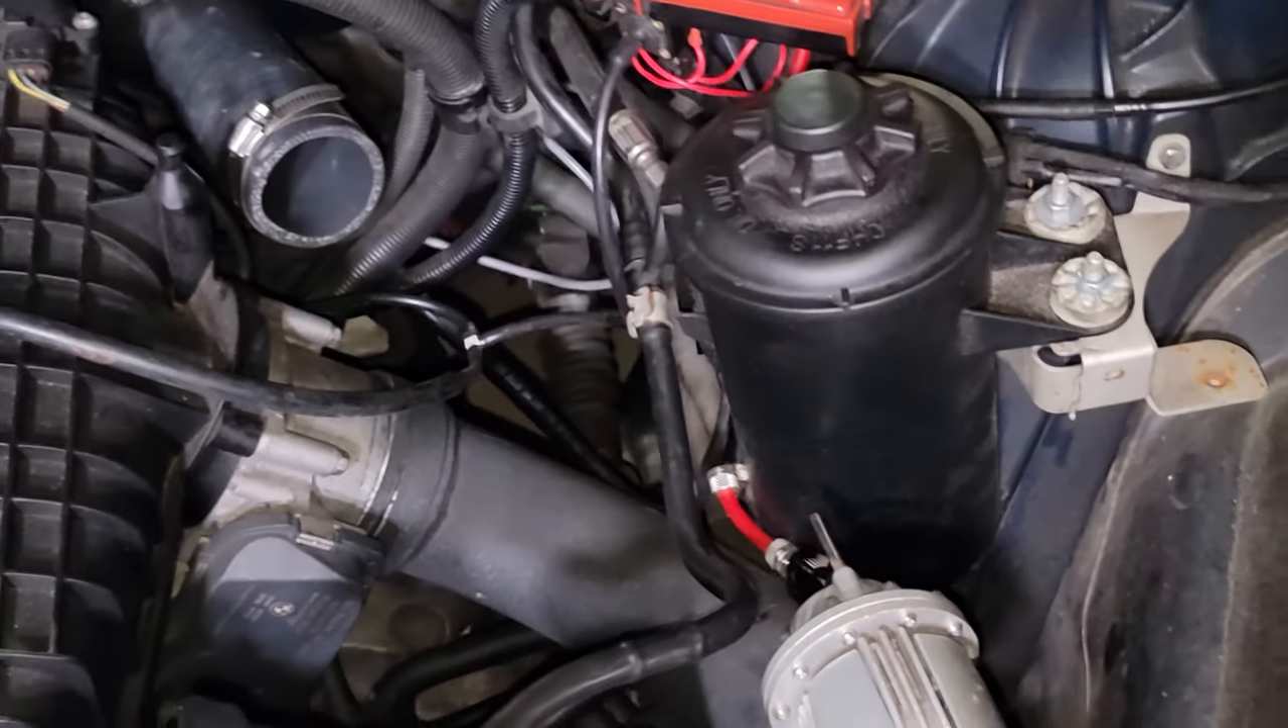Another thing I should probably mention while we're trying to get the charge pipe out is, if you have an E60 like I do, you have a power steering reservoir that's quite in the way.